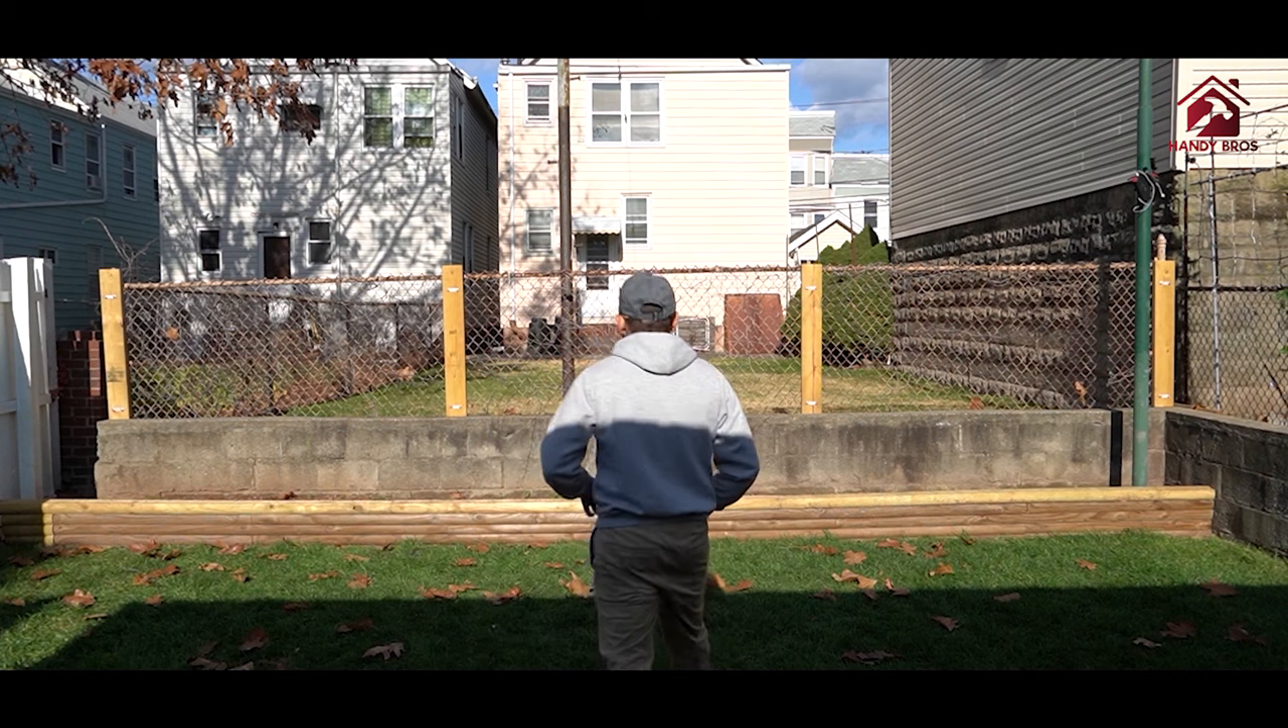All right guys we have the posts in place now as you can see.